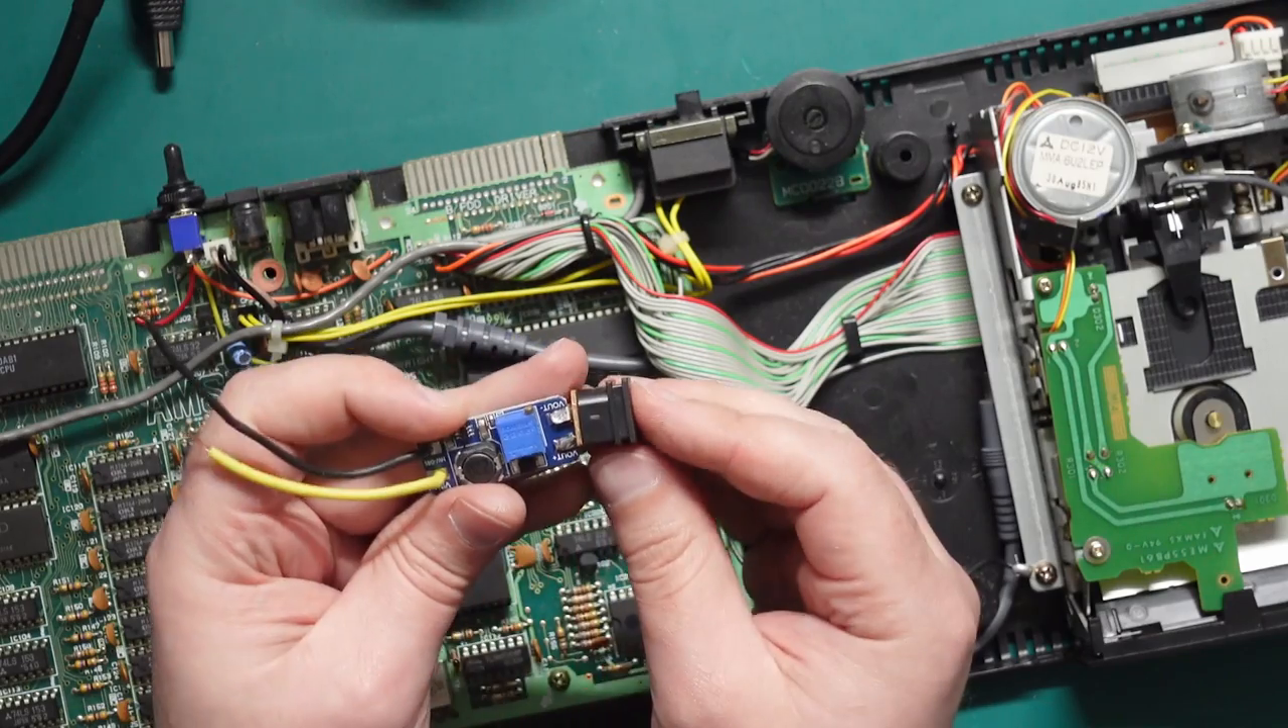And on our DC booster board I've added a female DC barrel jack.